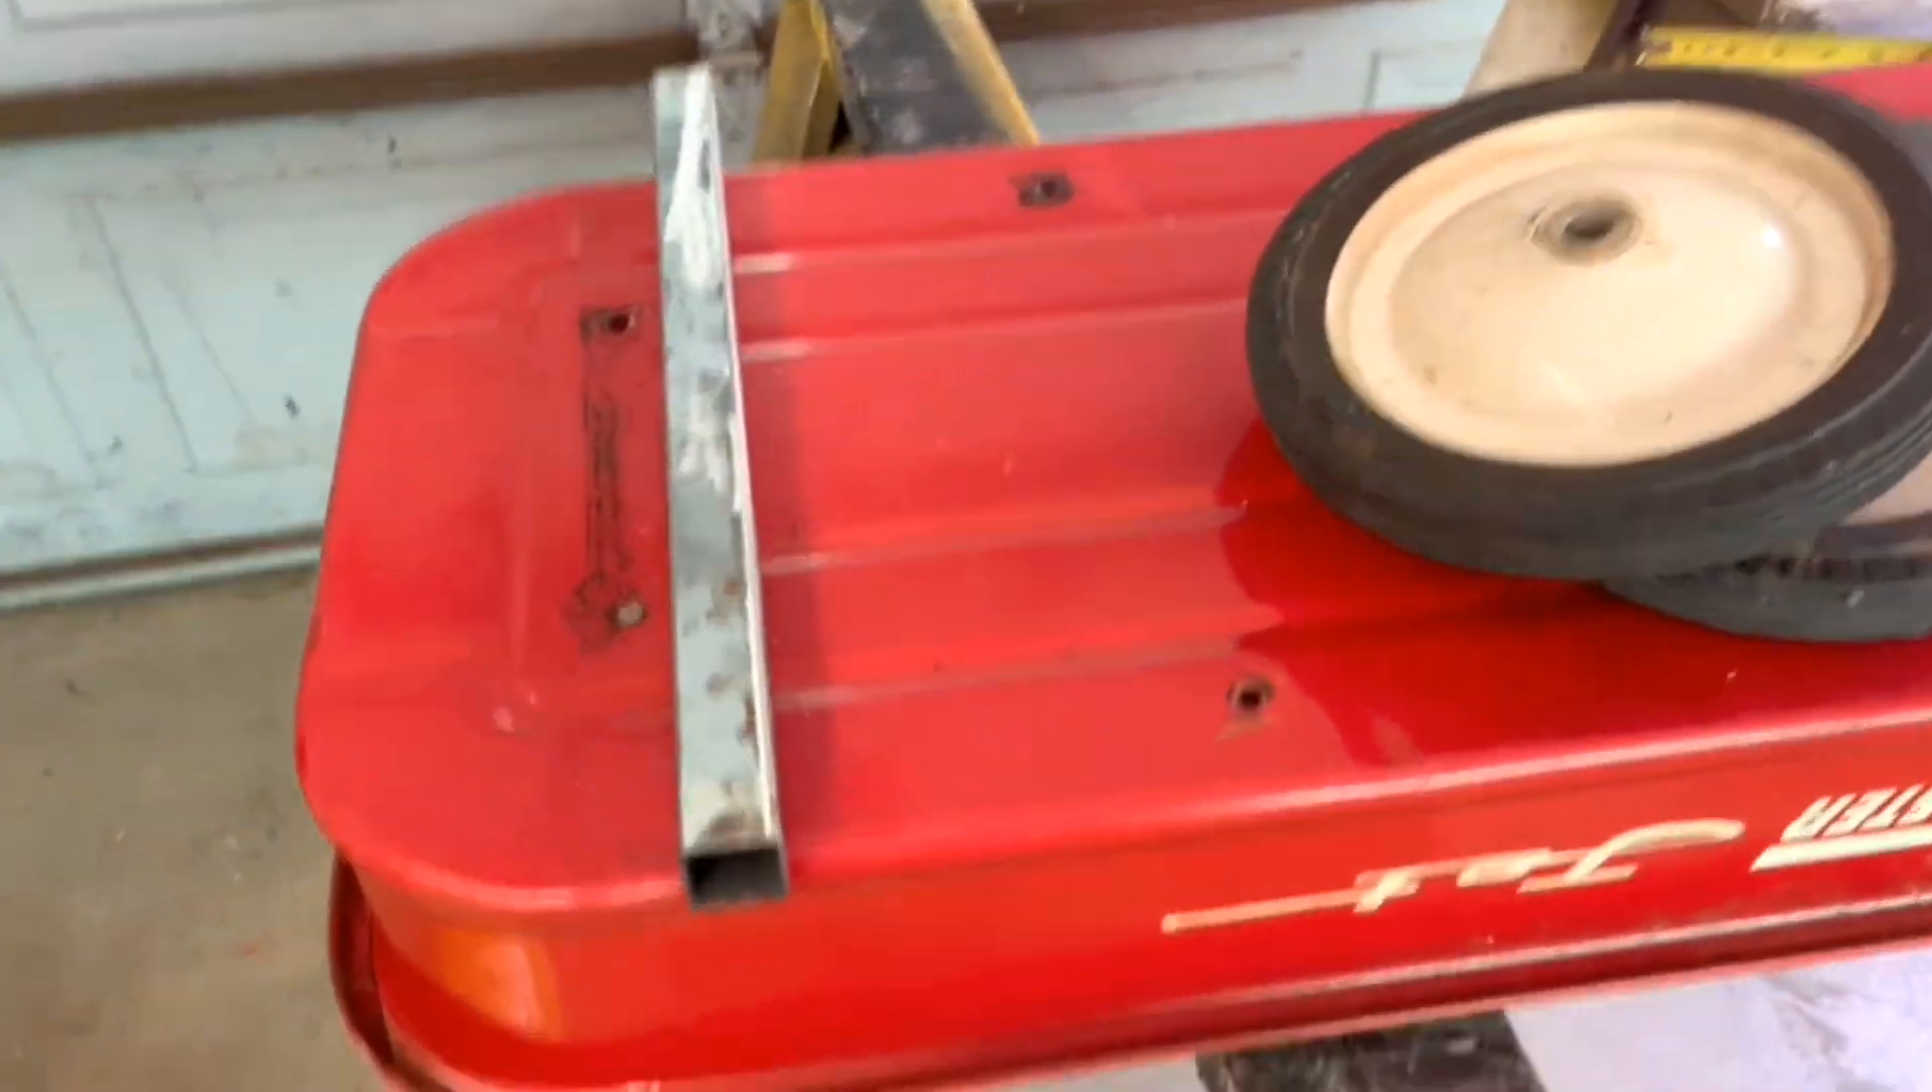I cut my 16 inch piece of tubing and you can see there's a little bit of an overhang there.